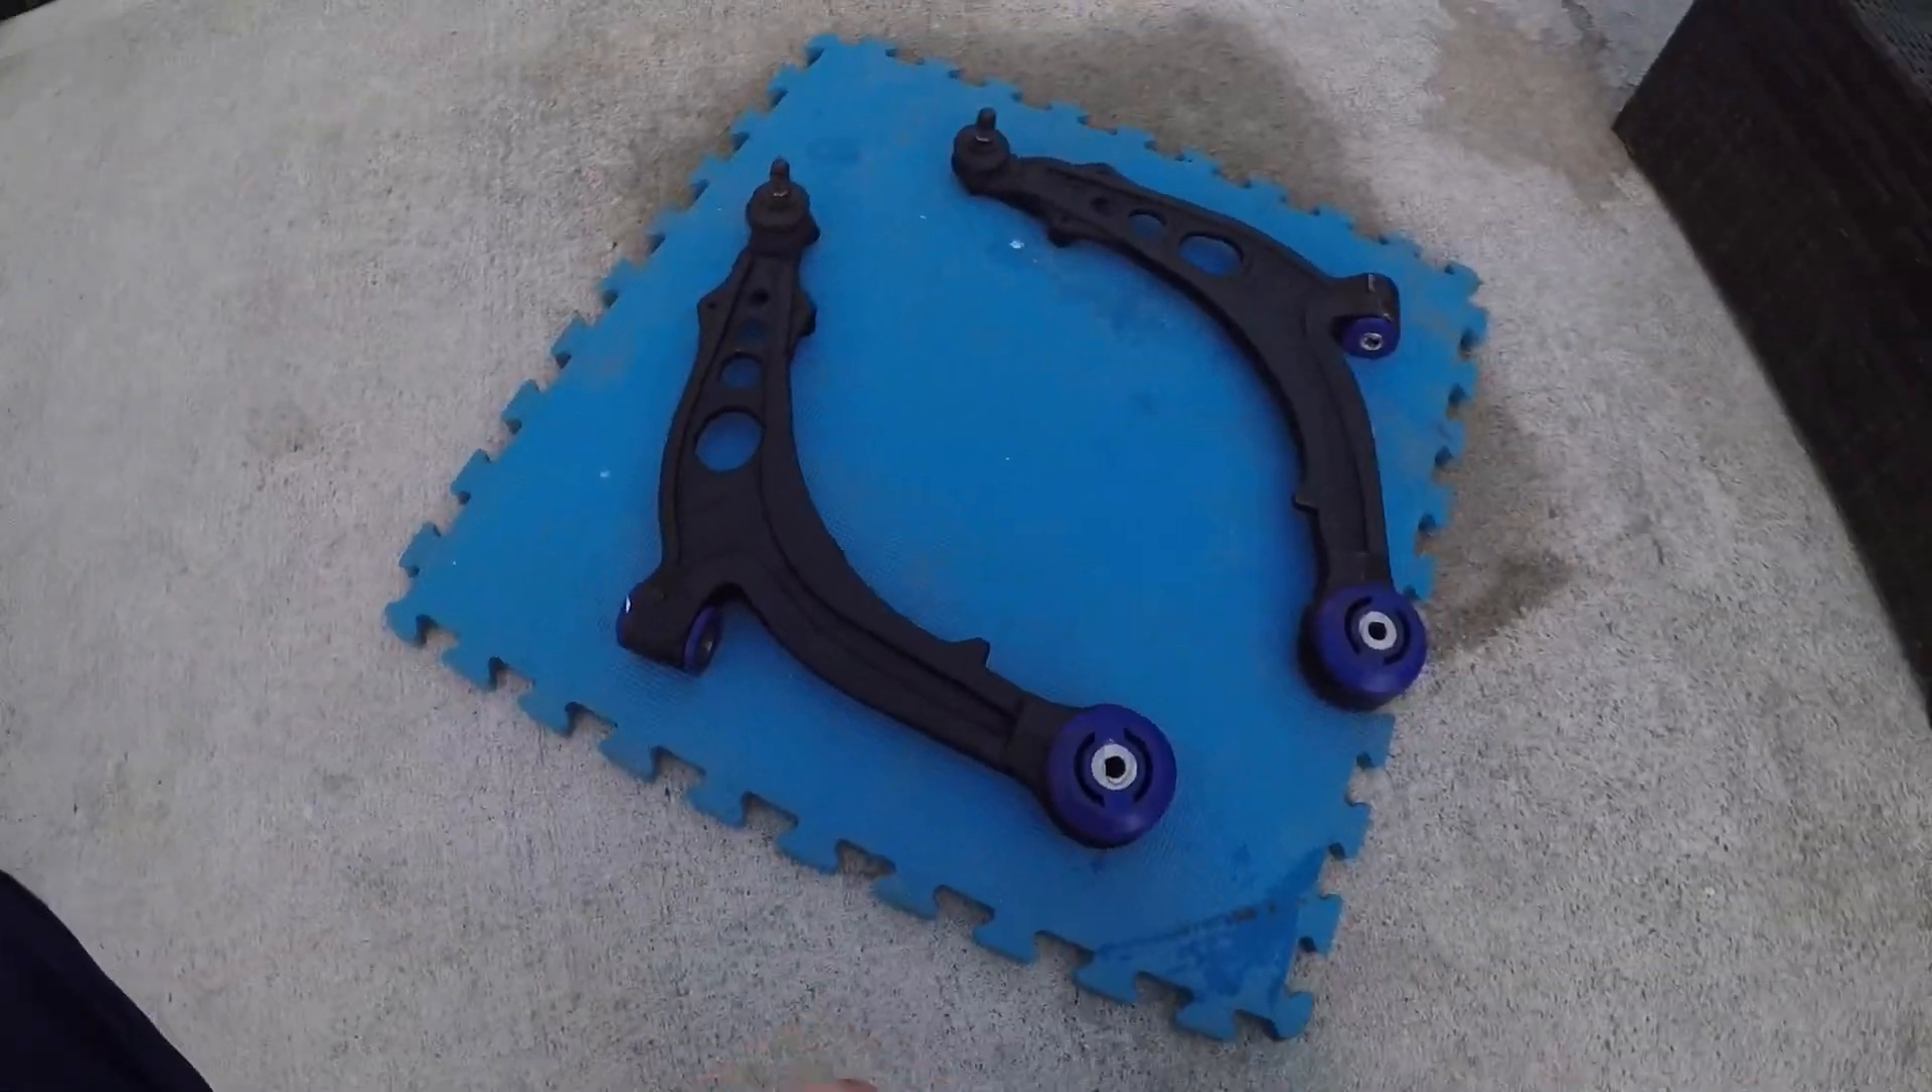All bushes done we've got all collars fitted.